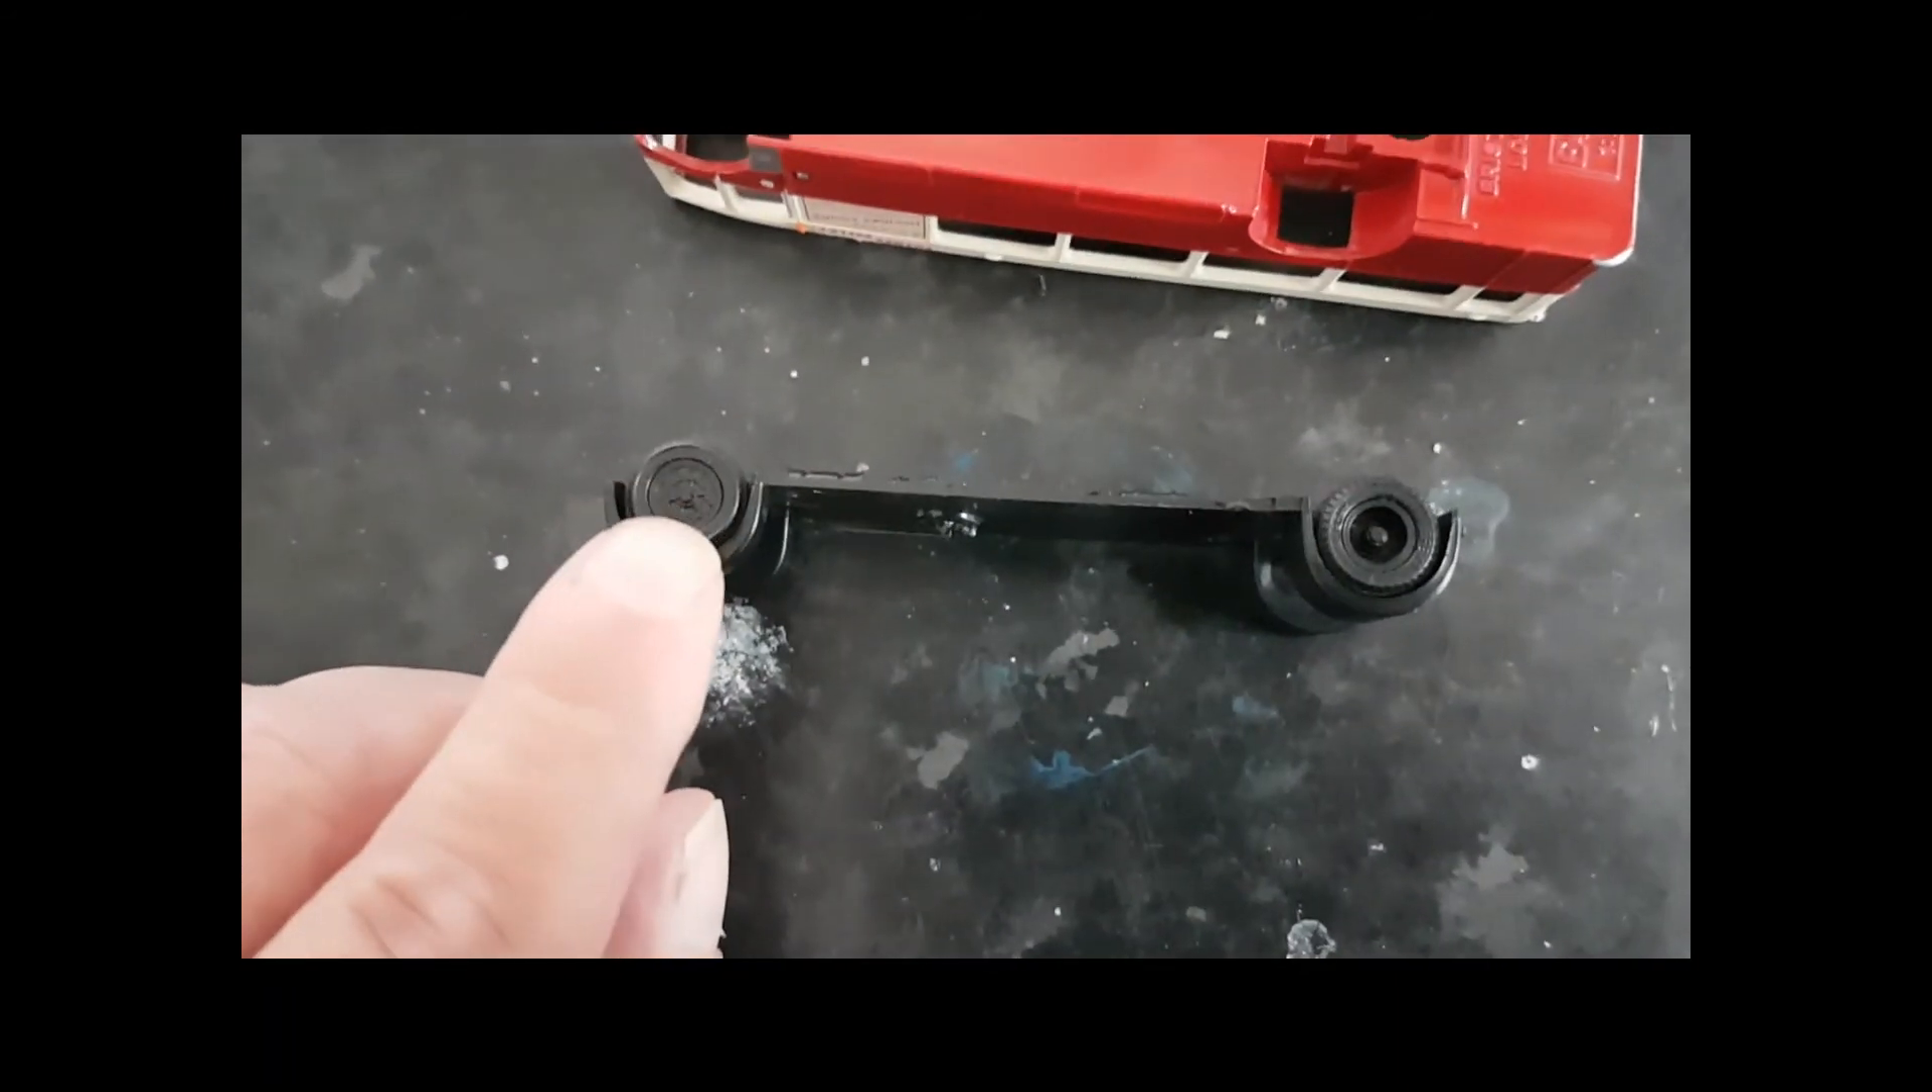The only thing left to do, in terms of dismantling this model, is to remove one wheel from each axle.